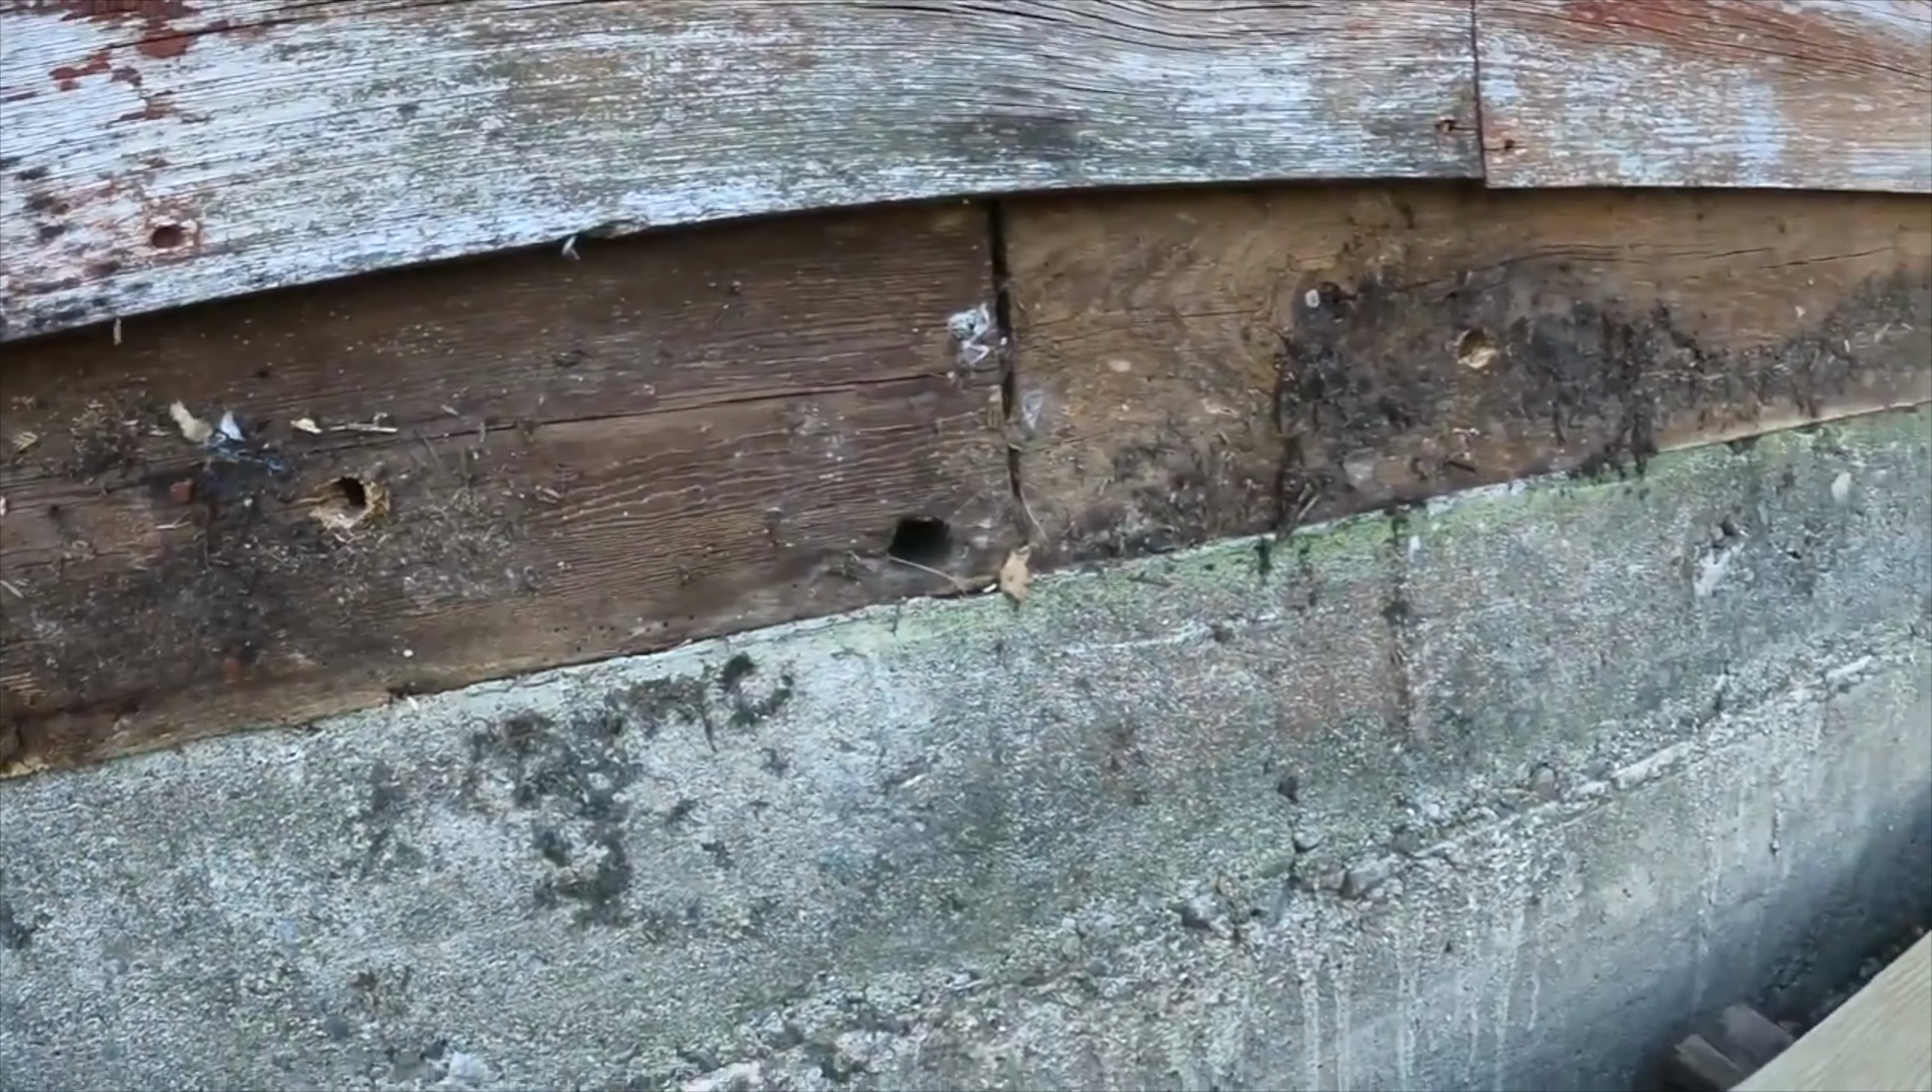You can see there is a split here this beam does not go all the way across.